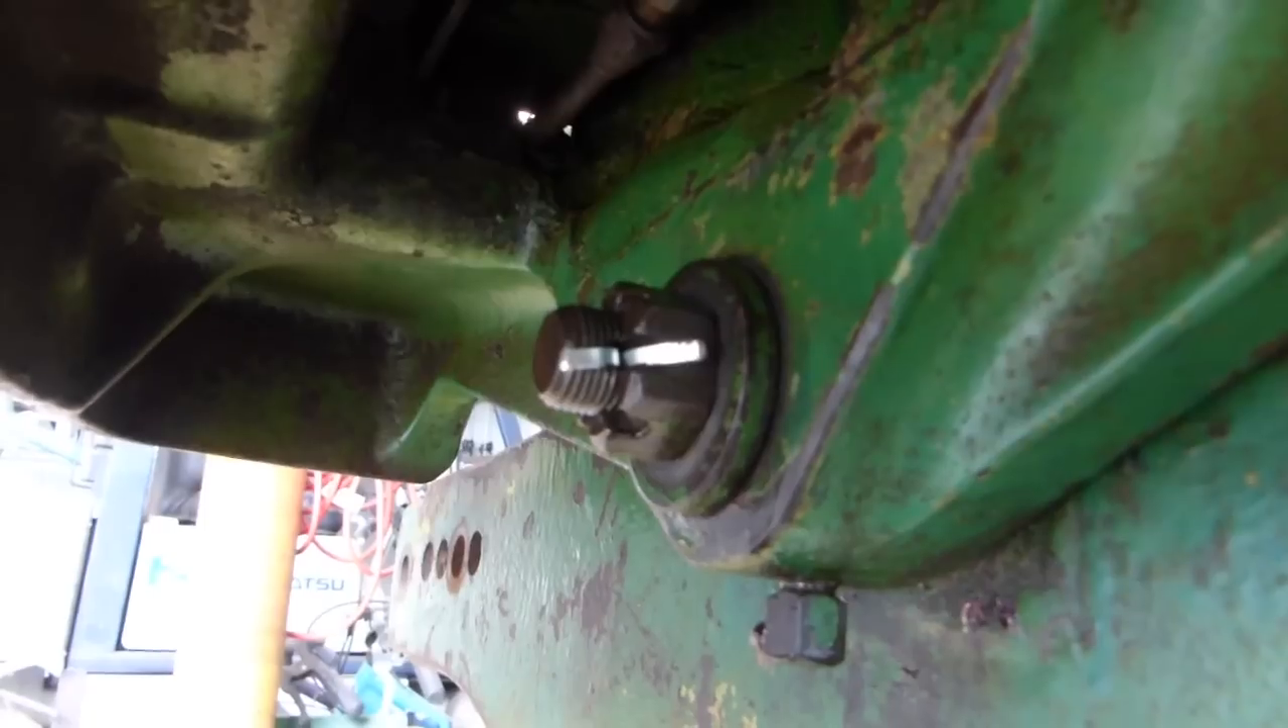There we have the bolt in.